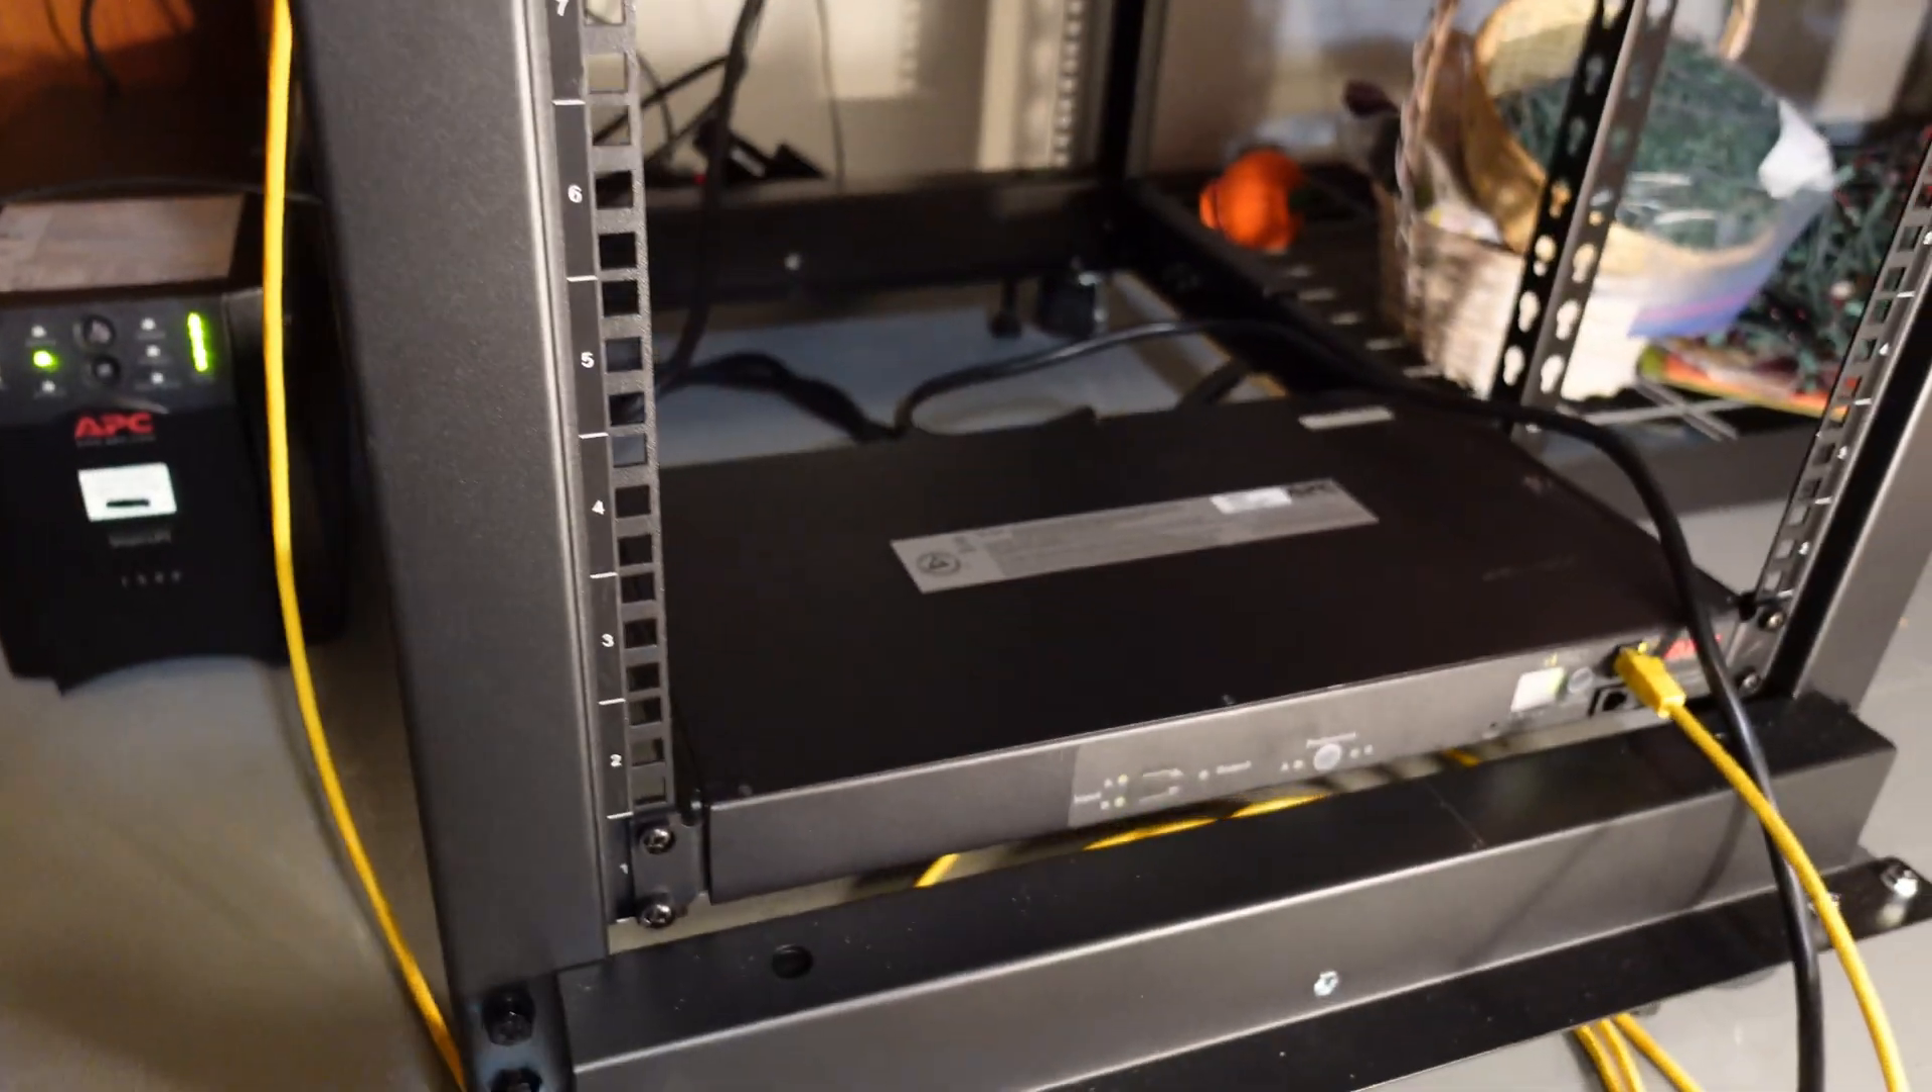You can see I've got the new transfer switch here racked in the bottom of the rack.